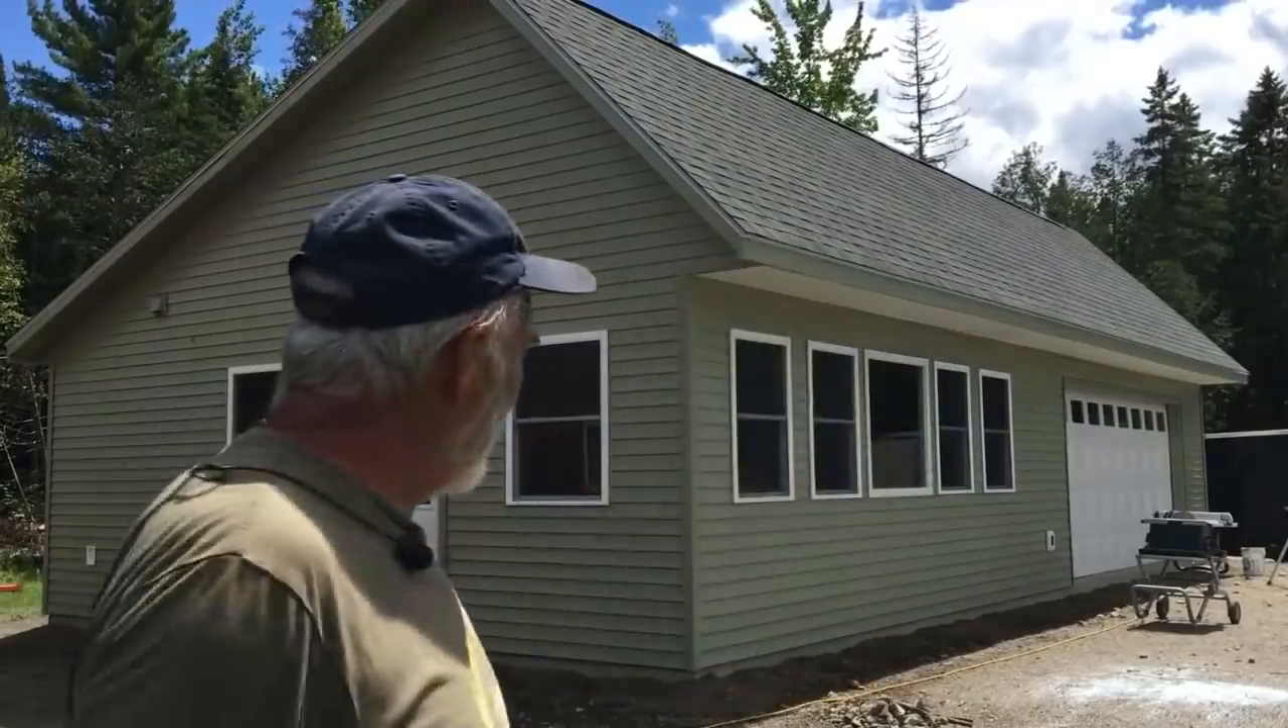We've got all the glass in. The shingled roof is done.